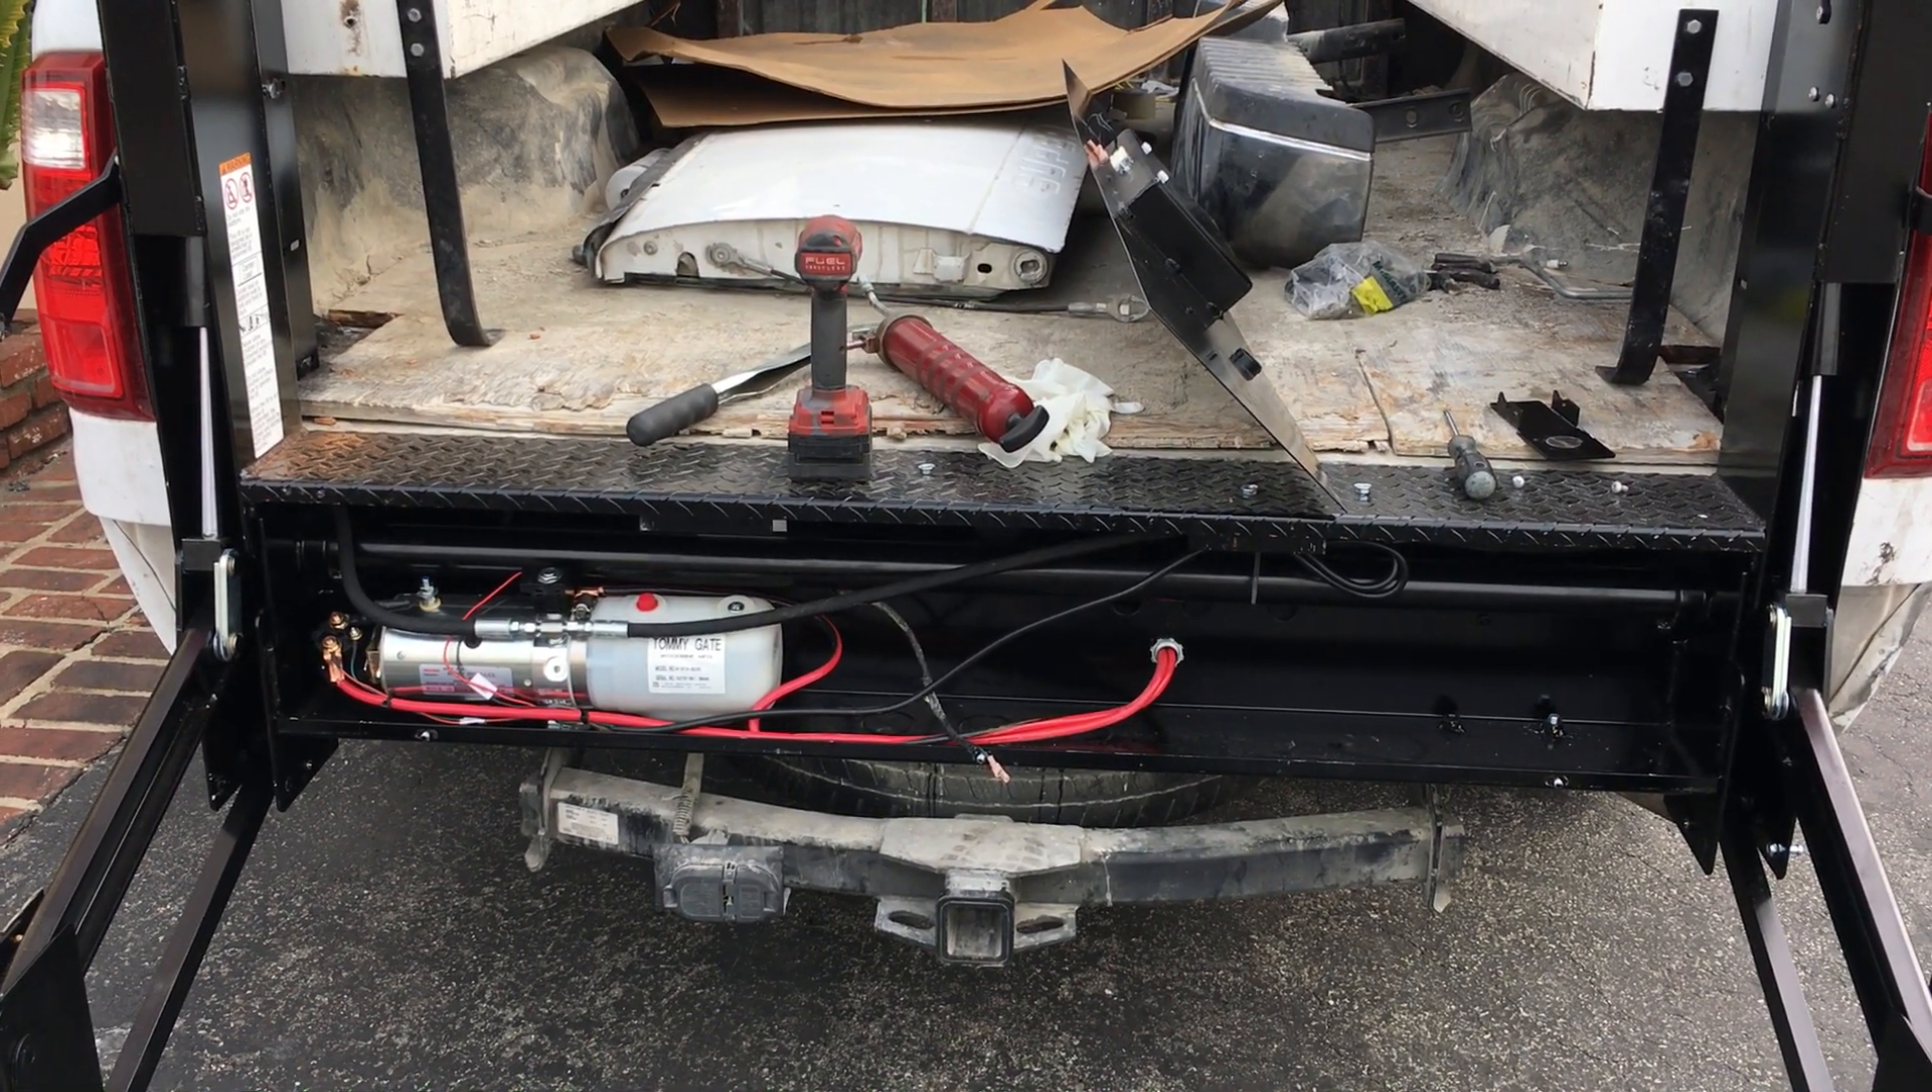First off in the back of the lift I've already removed the lift cover and one of the top covers.